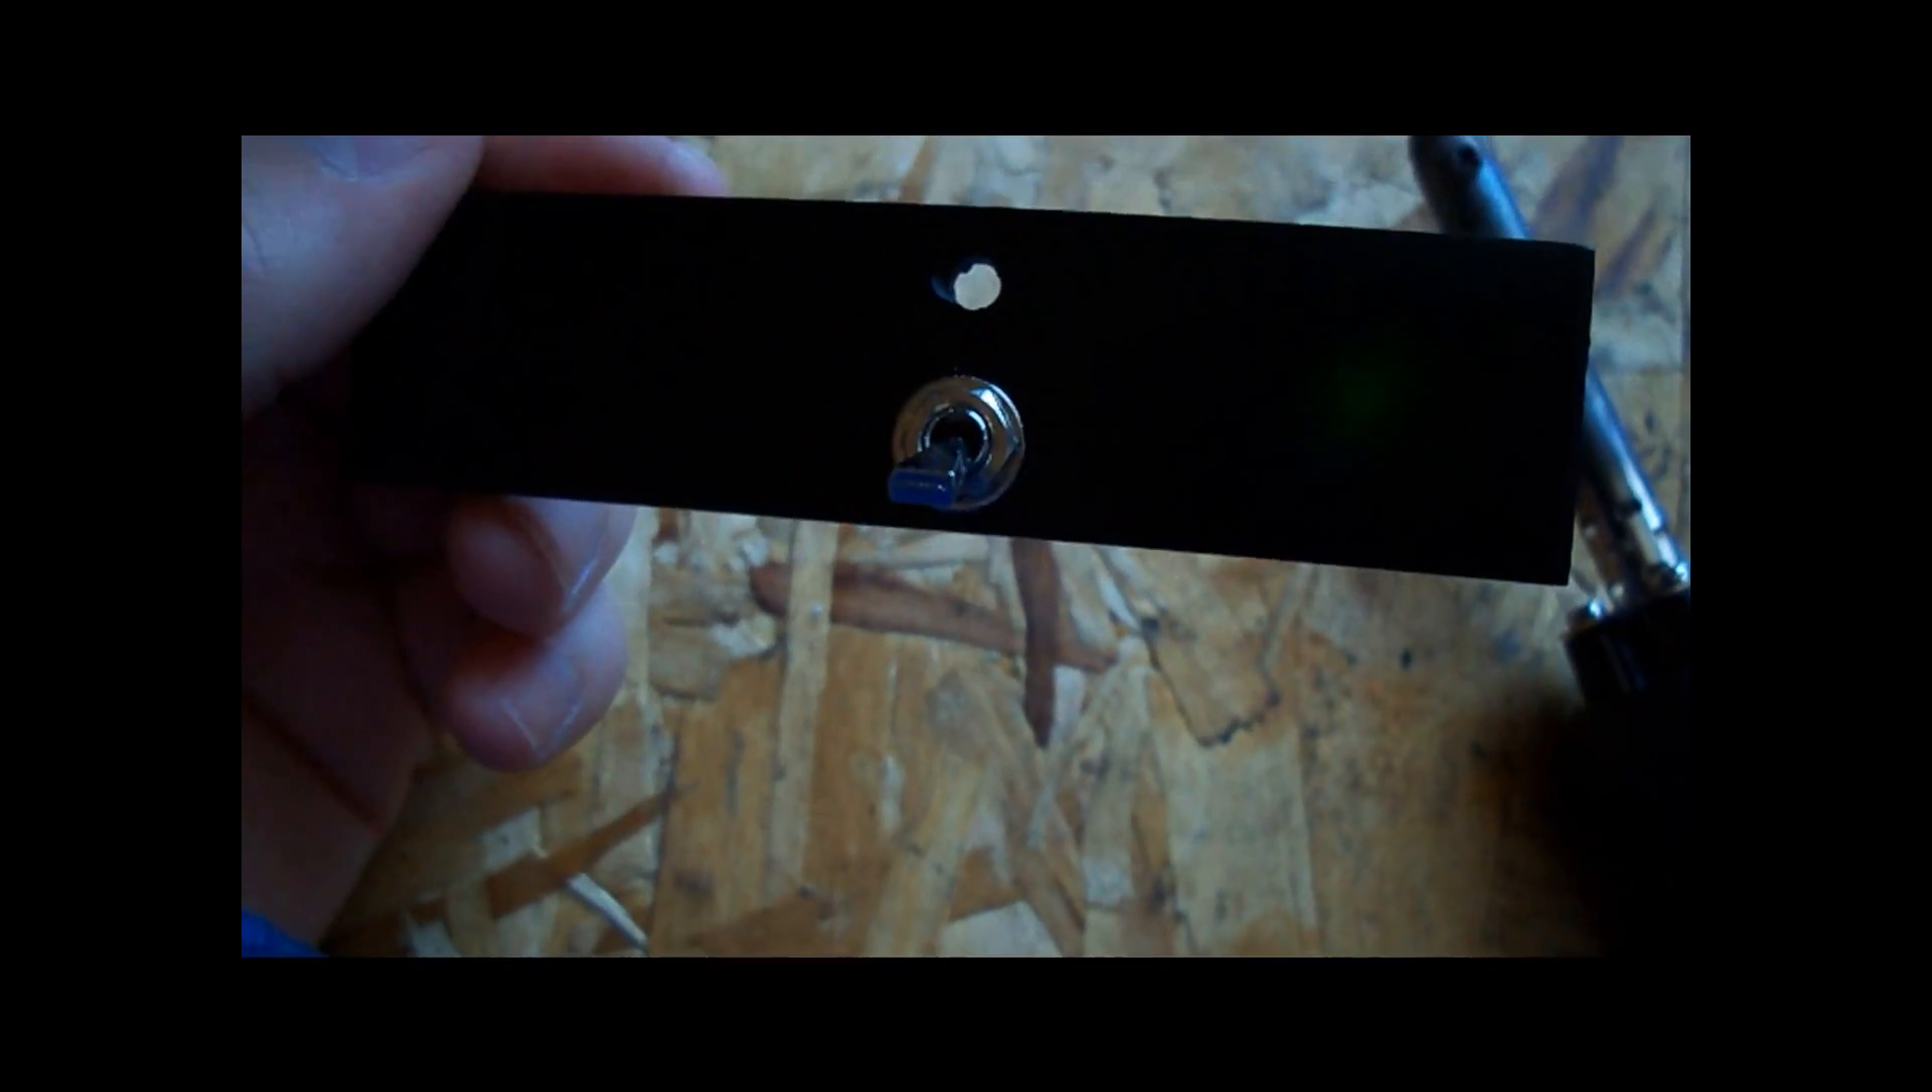Okay so now I have the hole for the LED at the top and I have the switch already in.